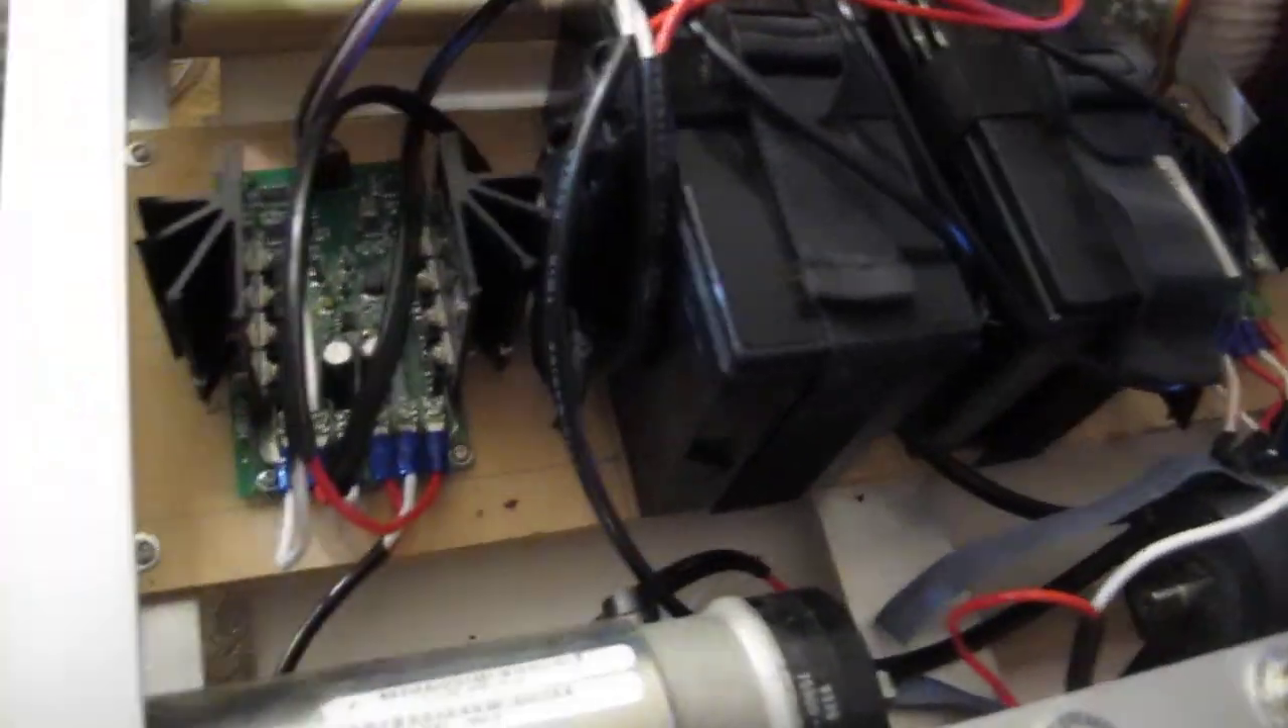I've also put some heat sinks onto the motor controllers.